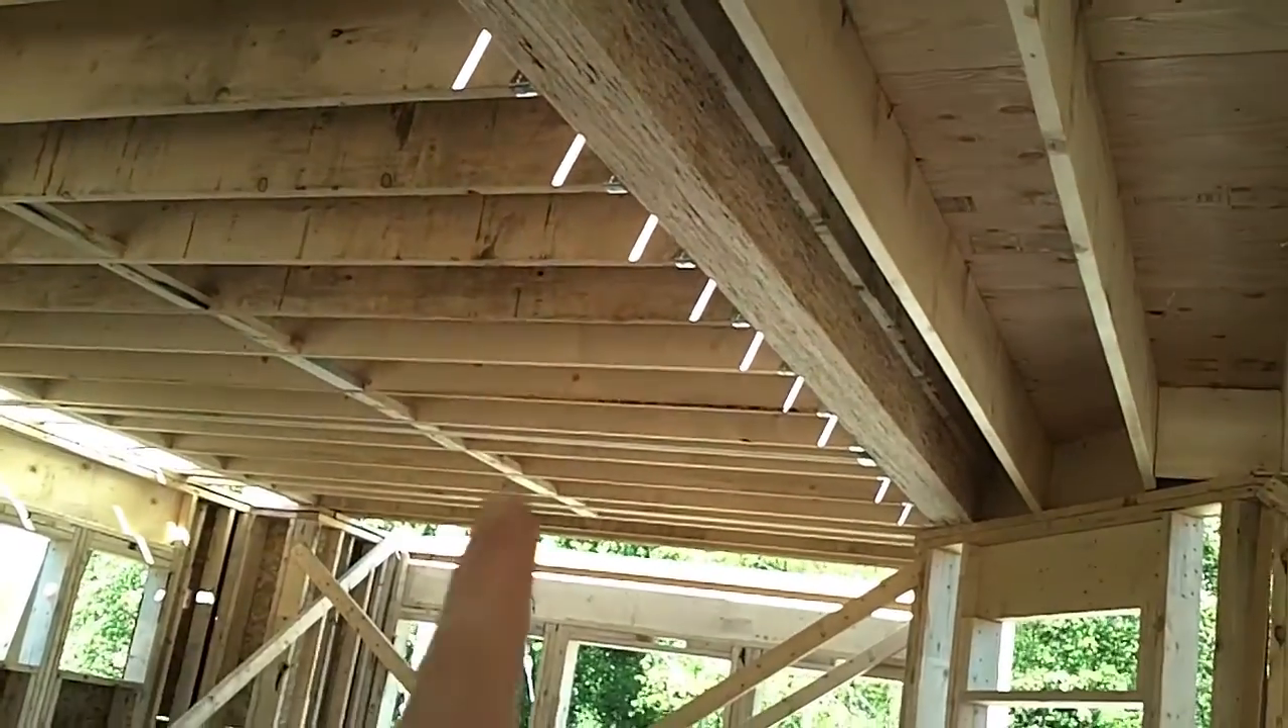So you can see this beam has been put into place because we had a post that was going to be right in here.